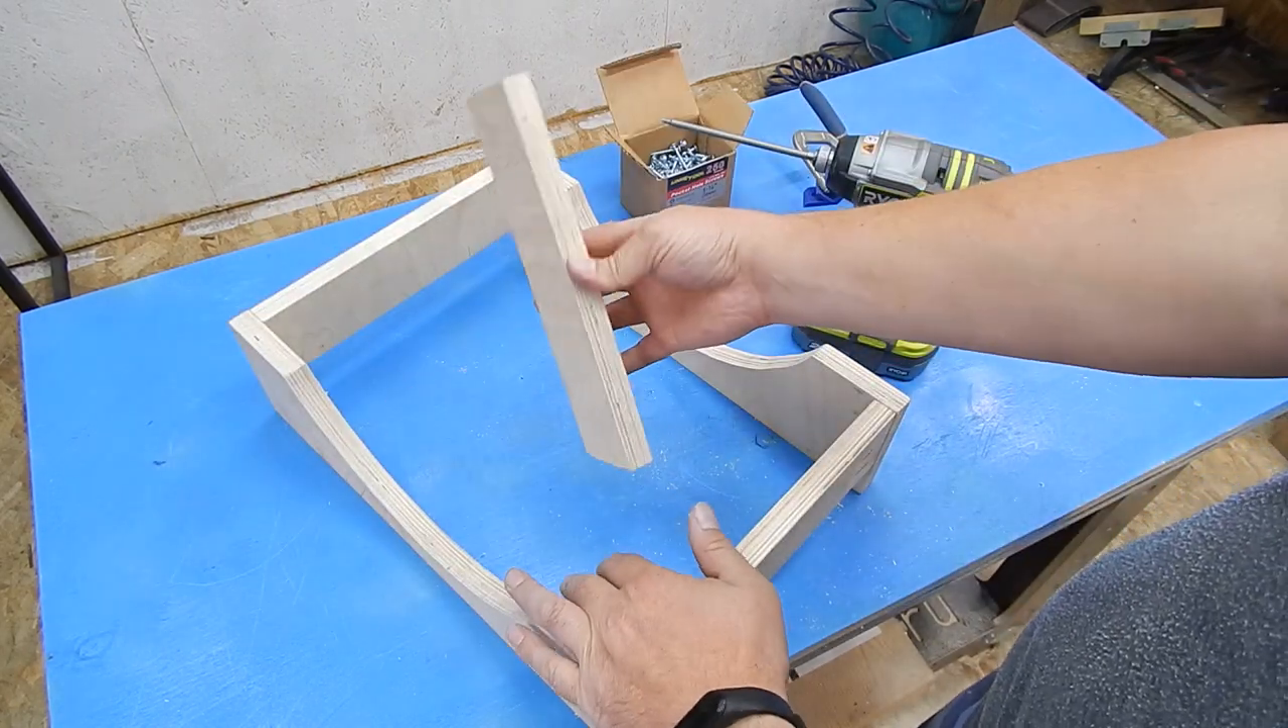И теперь нам остается закрепить всего лишь одну планку посередине.